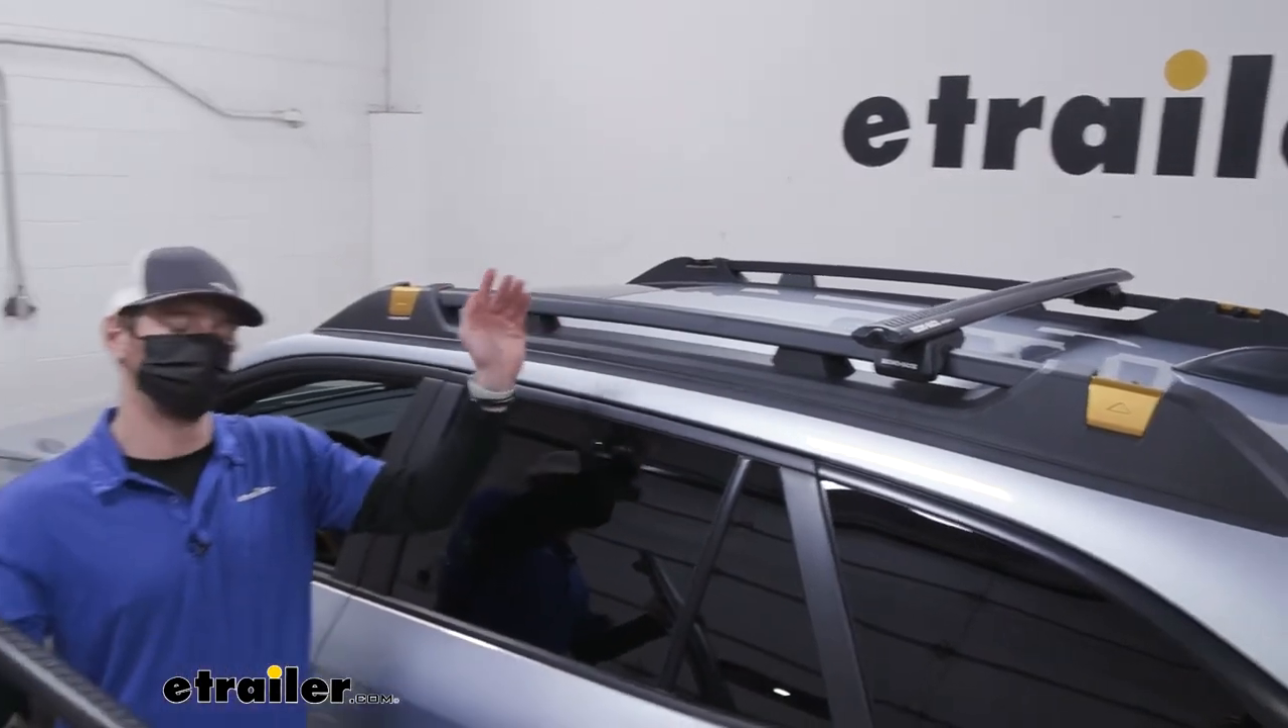I already have the back bar installed.